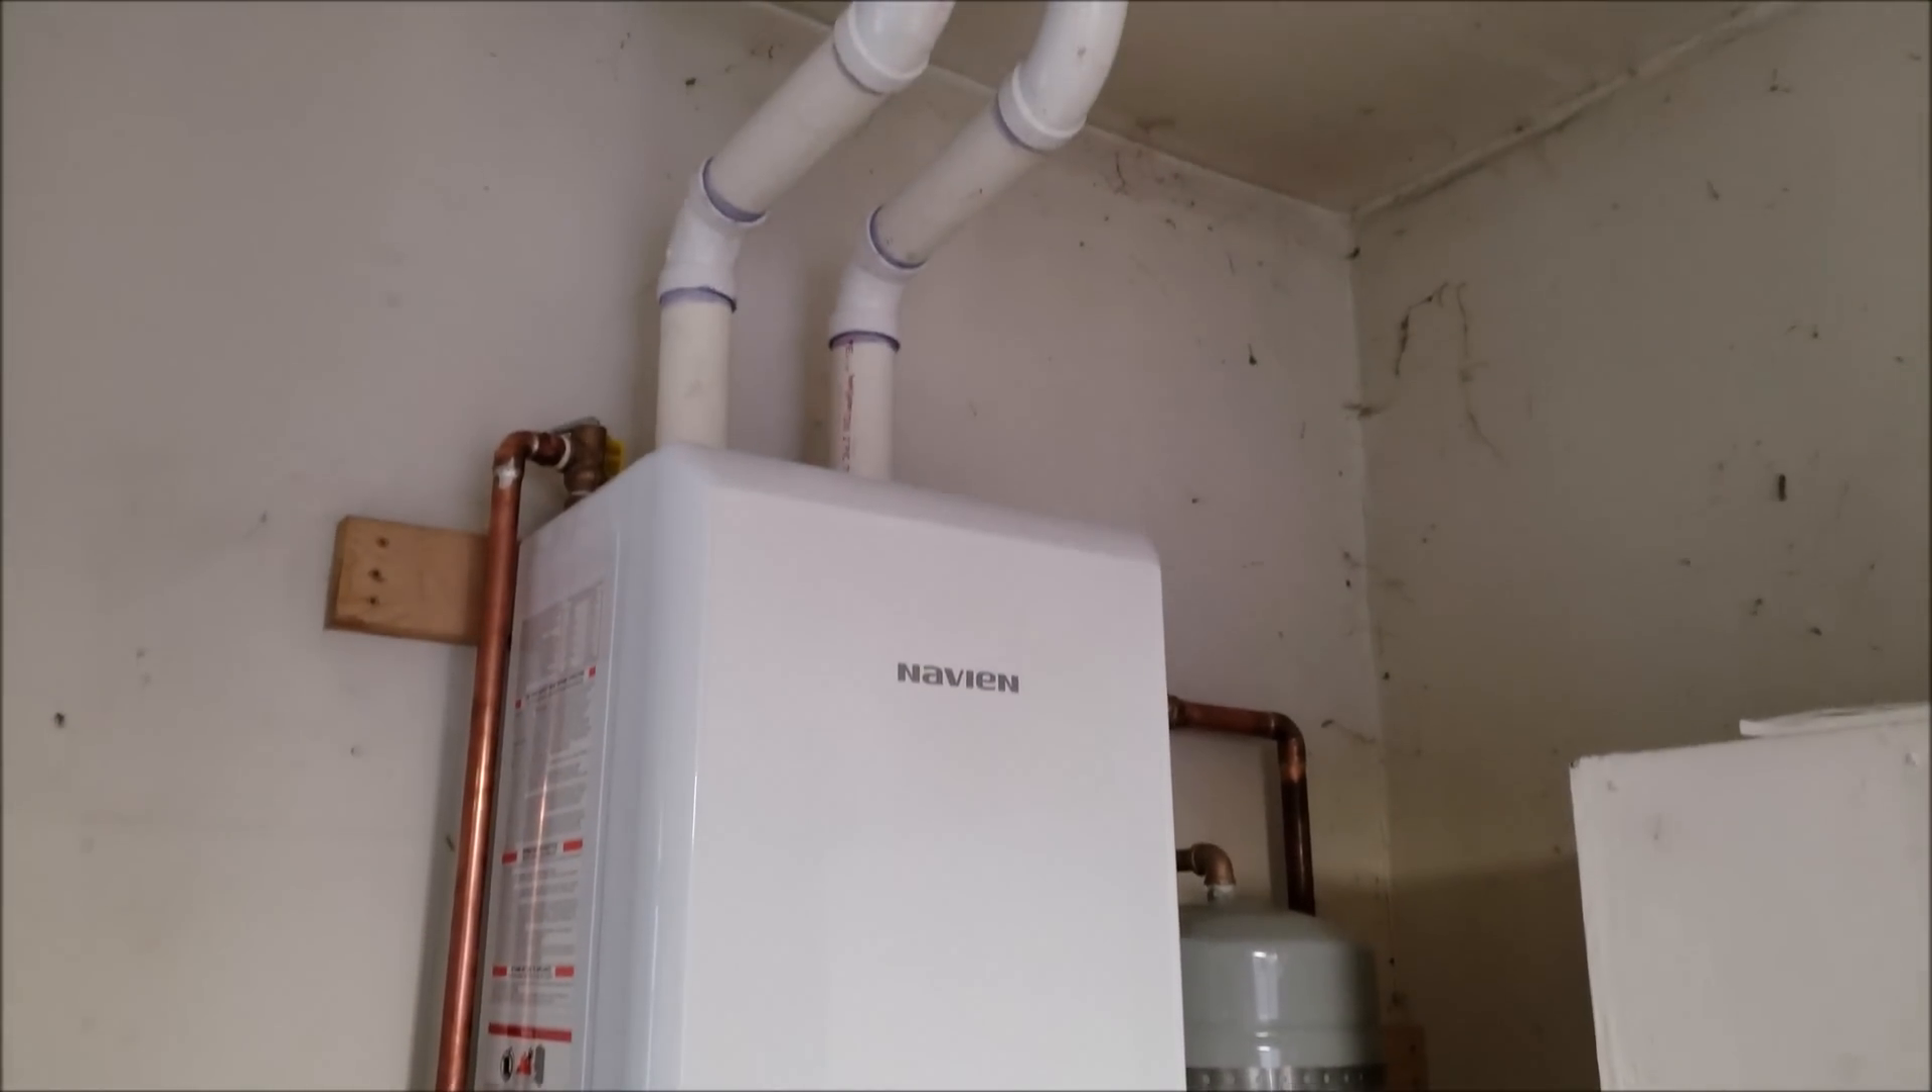So I put this all together outside of here and then I soldered it in place just with one joint. So here we have our finished product we have our tankless water heater set and running.